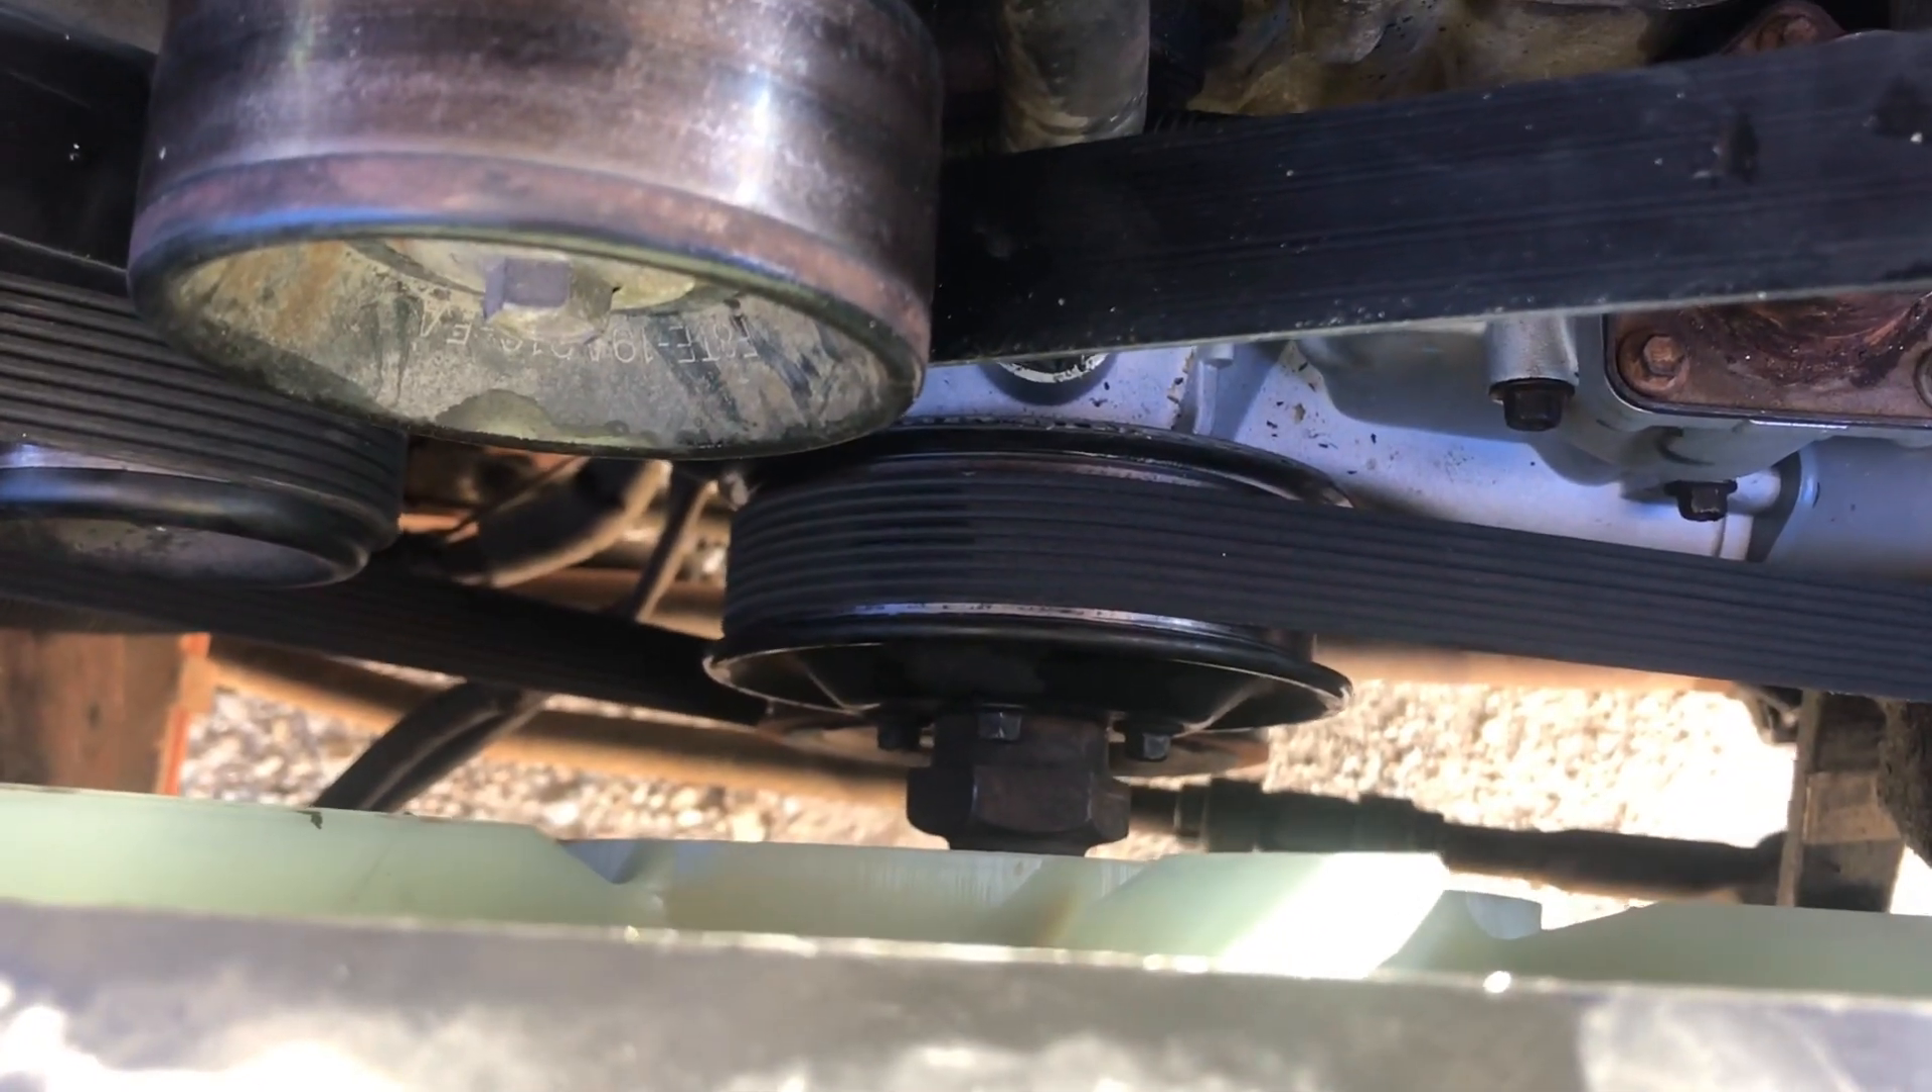So serpentine belt is on.